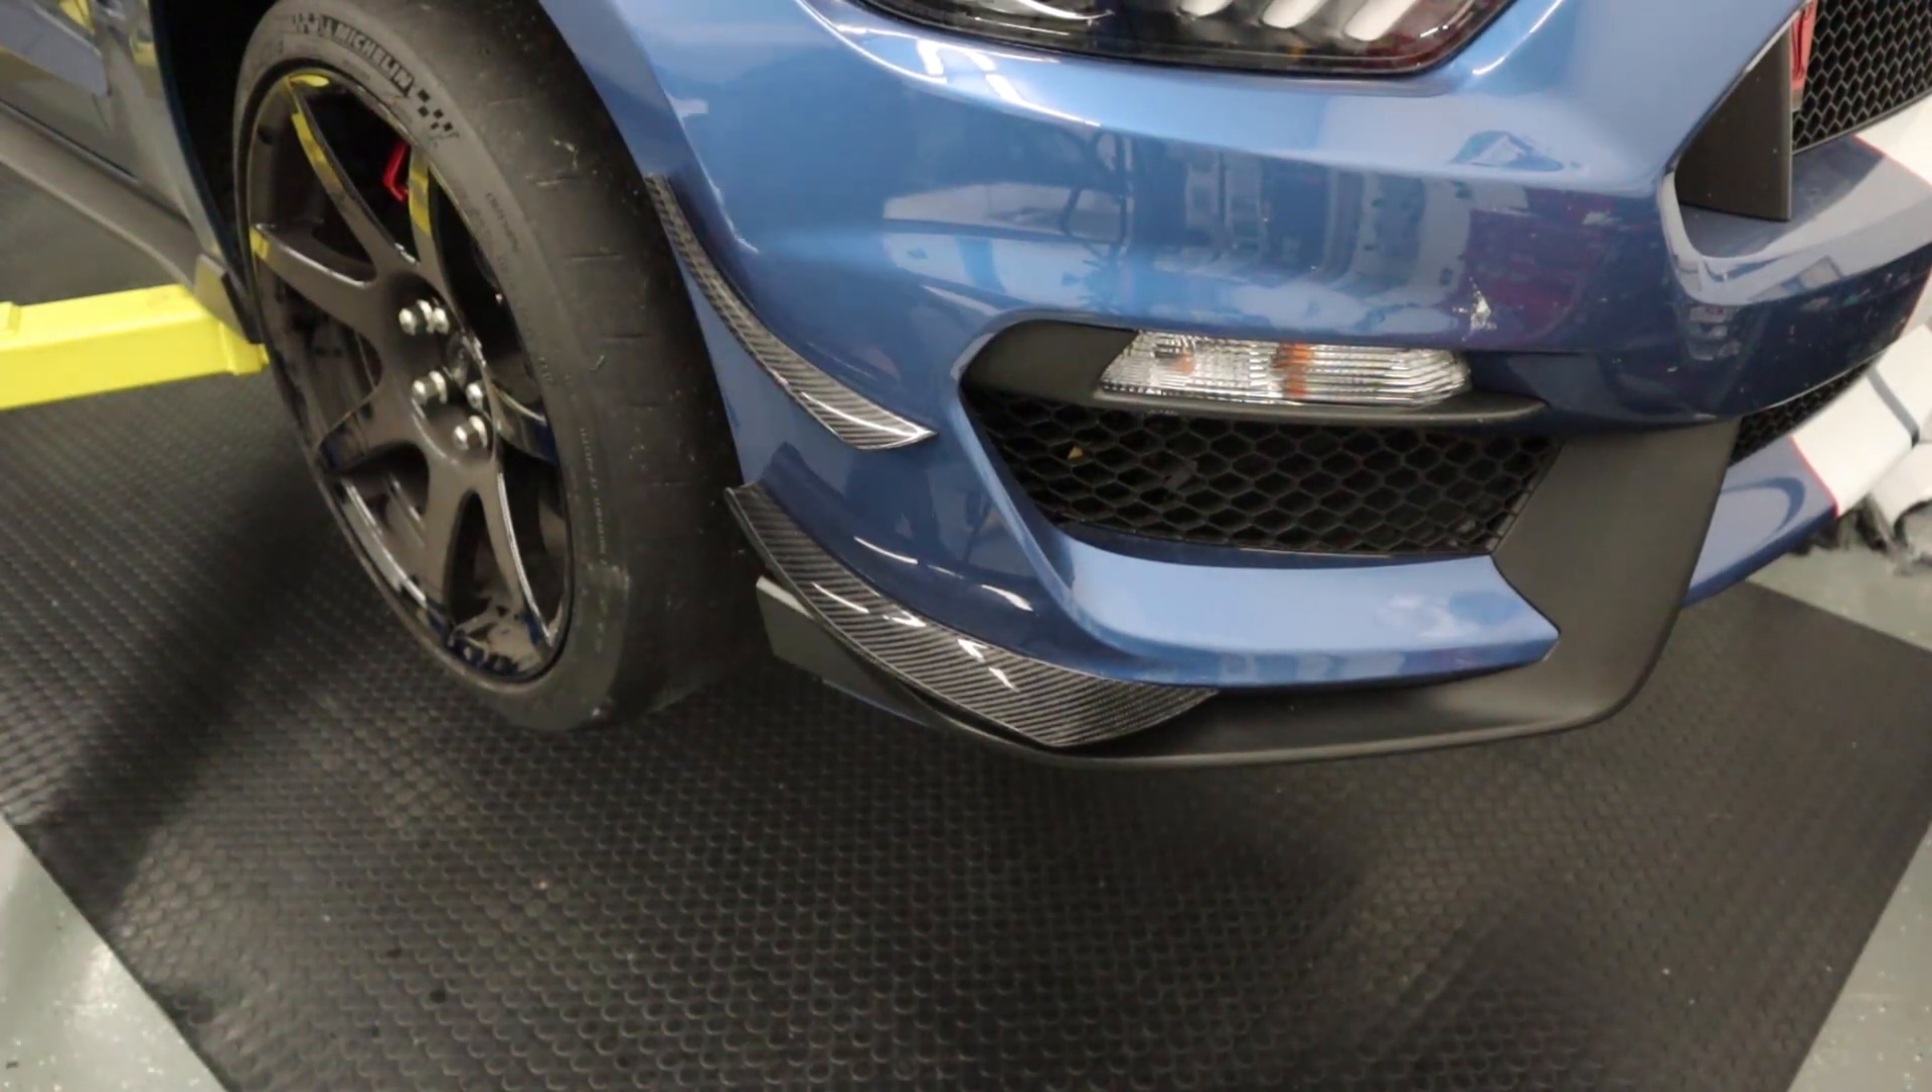And the dive planes are basically installed at this point.